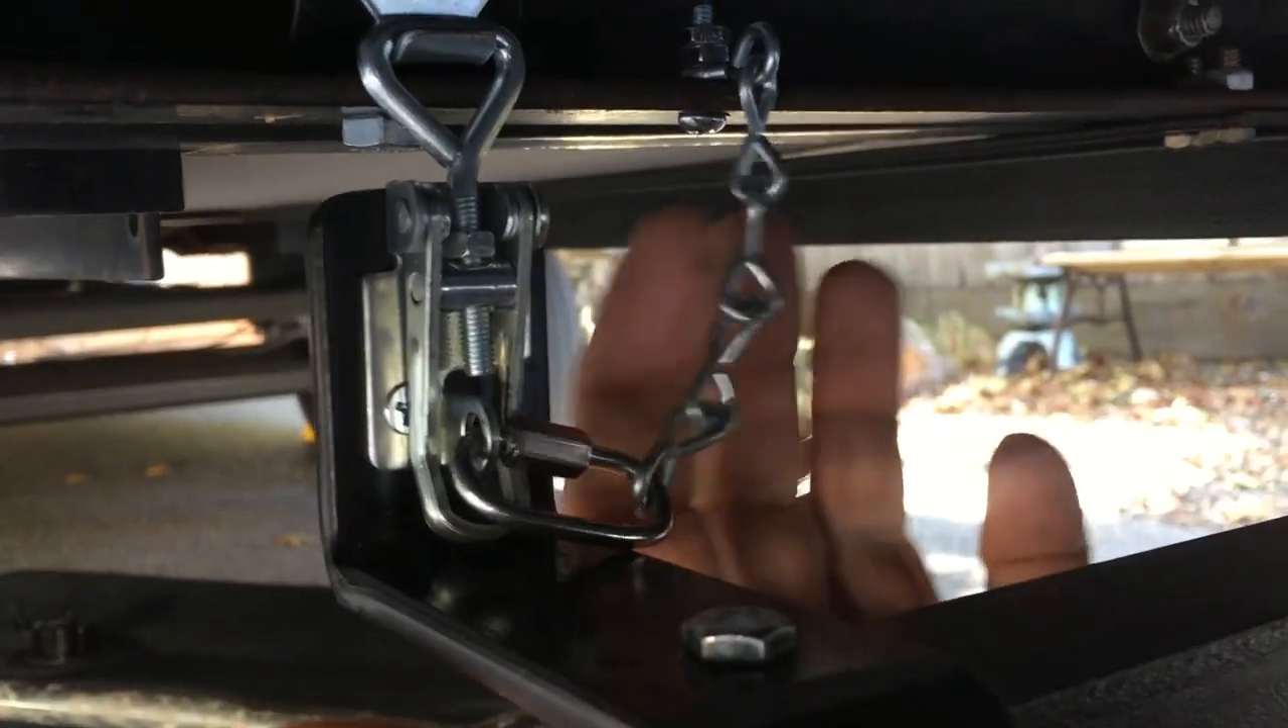So I got a chain on here.